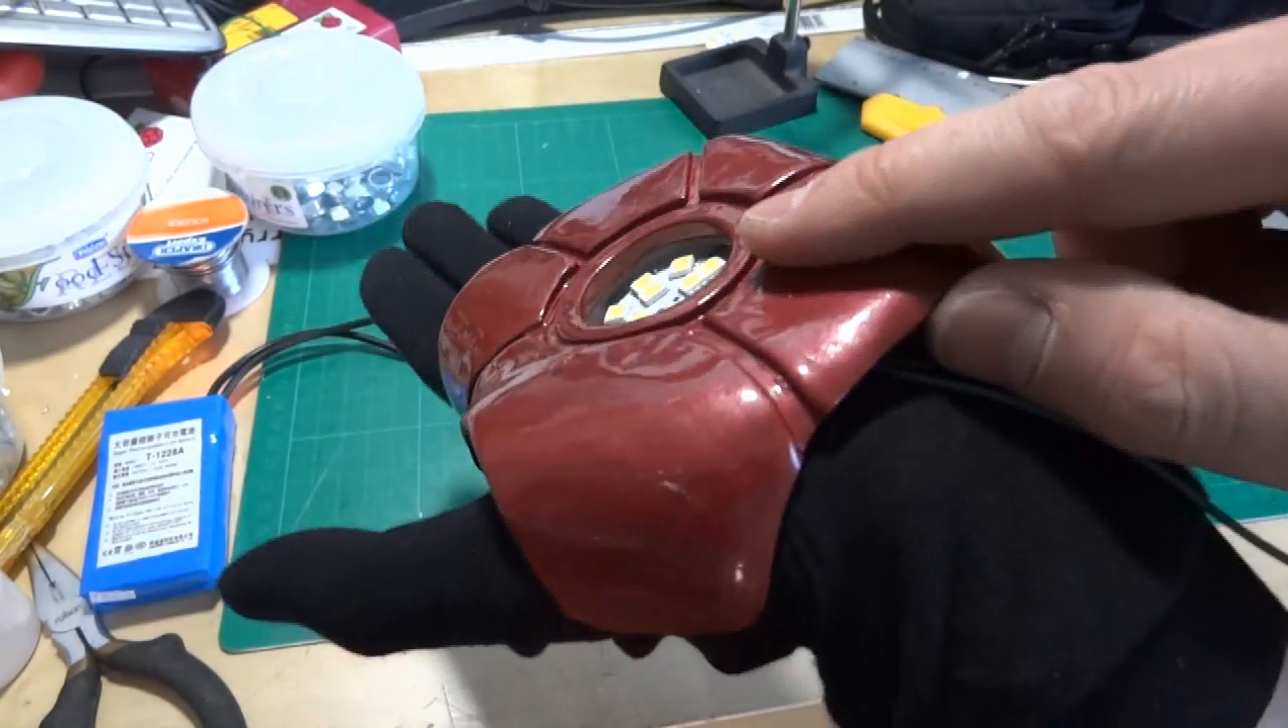And the light fits quite well.